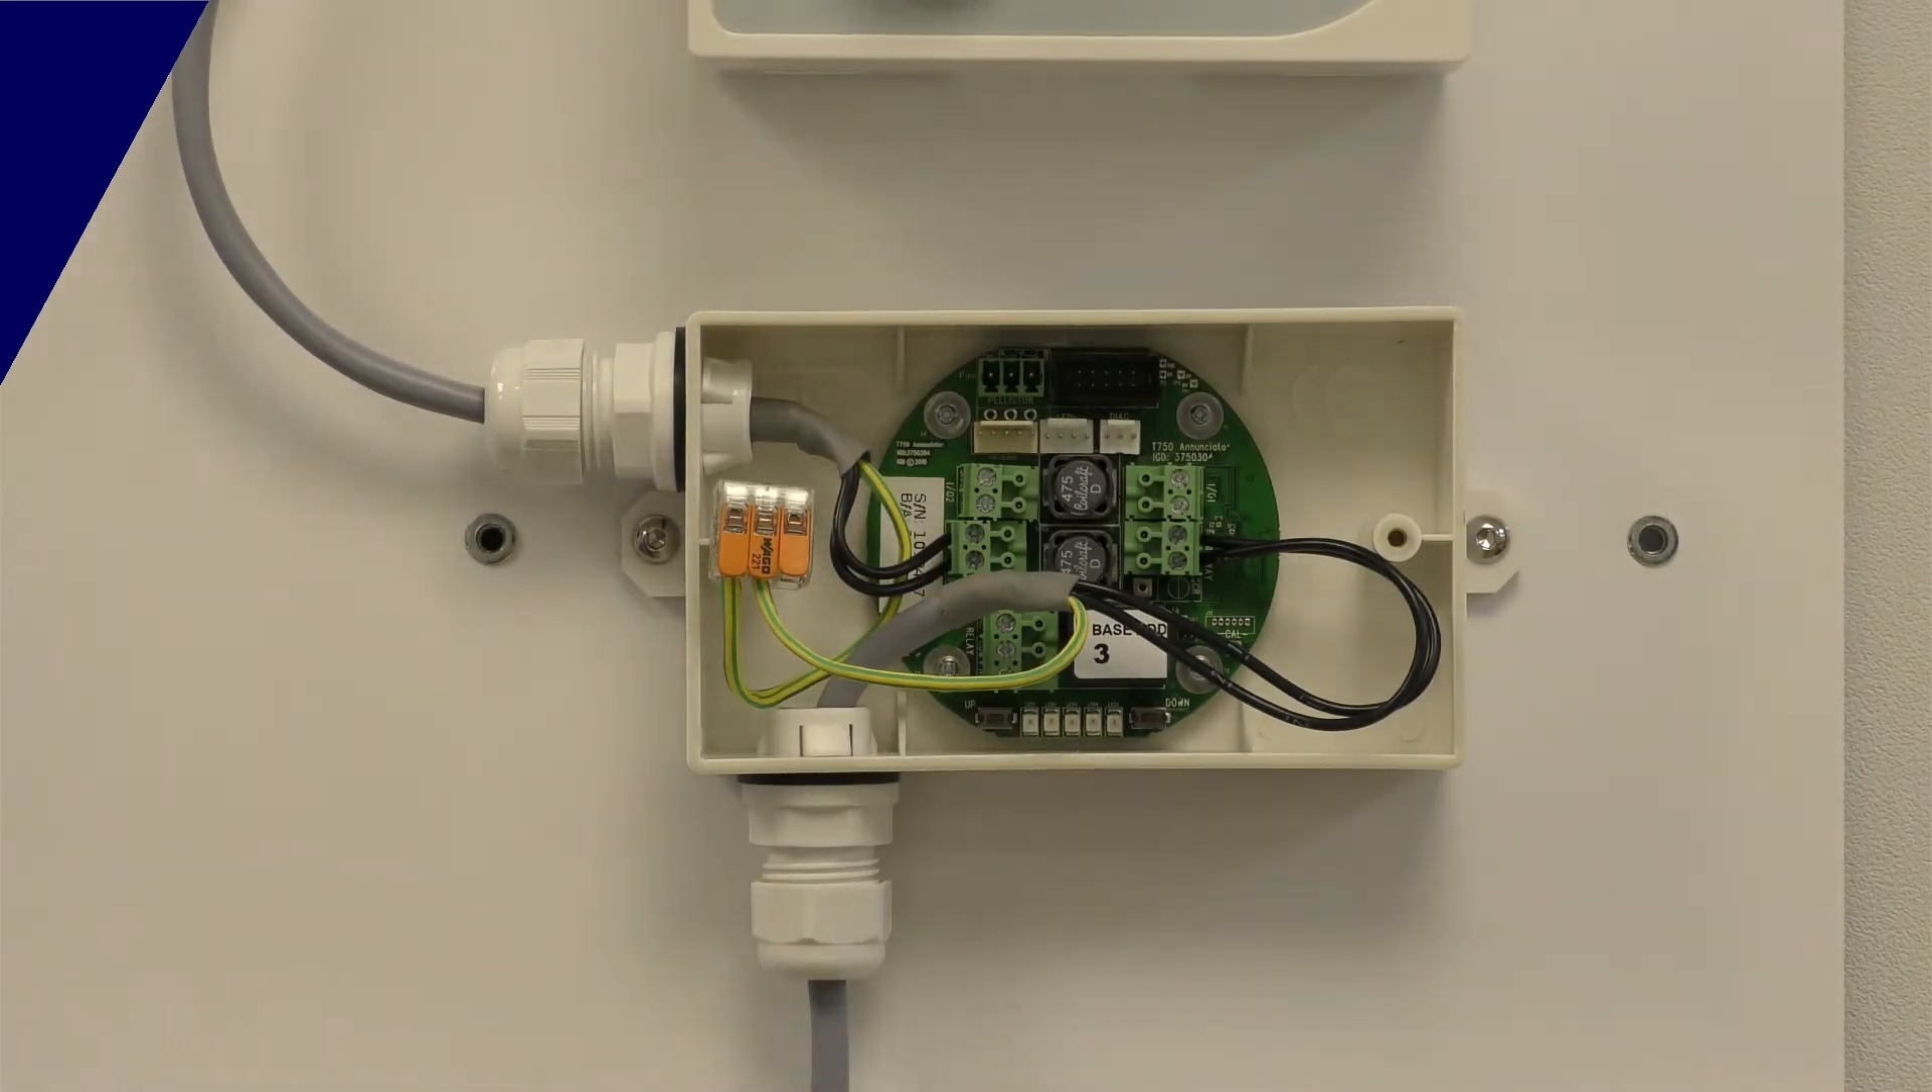Okay, so here we are with the lid off.